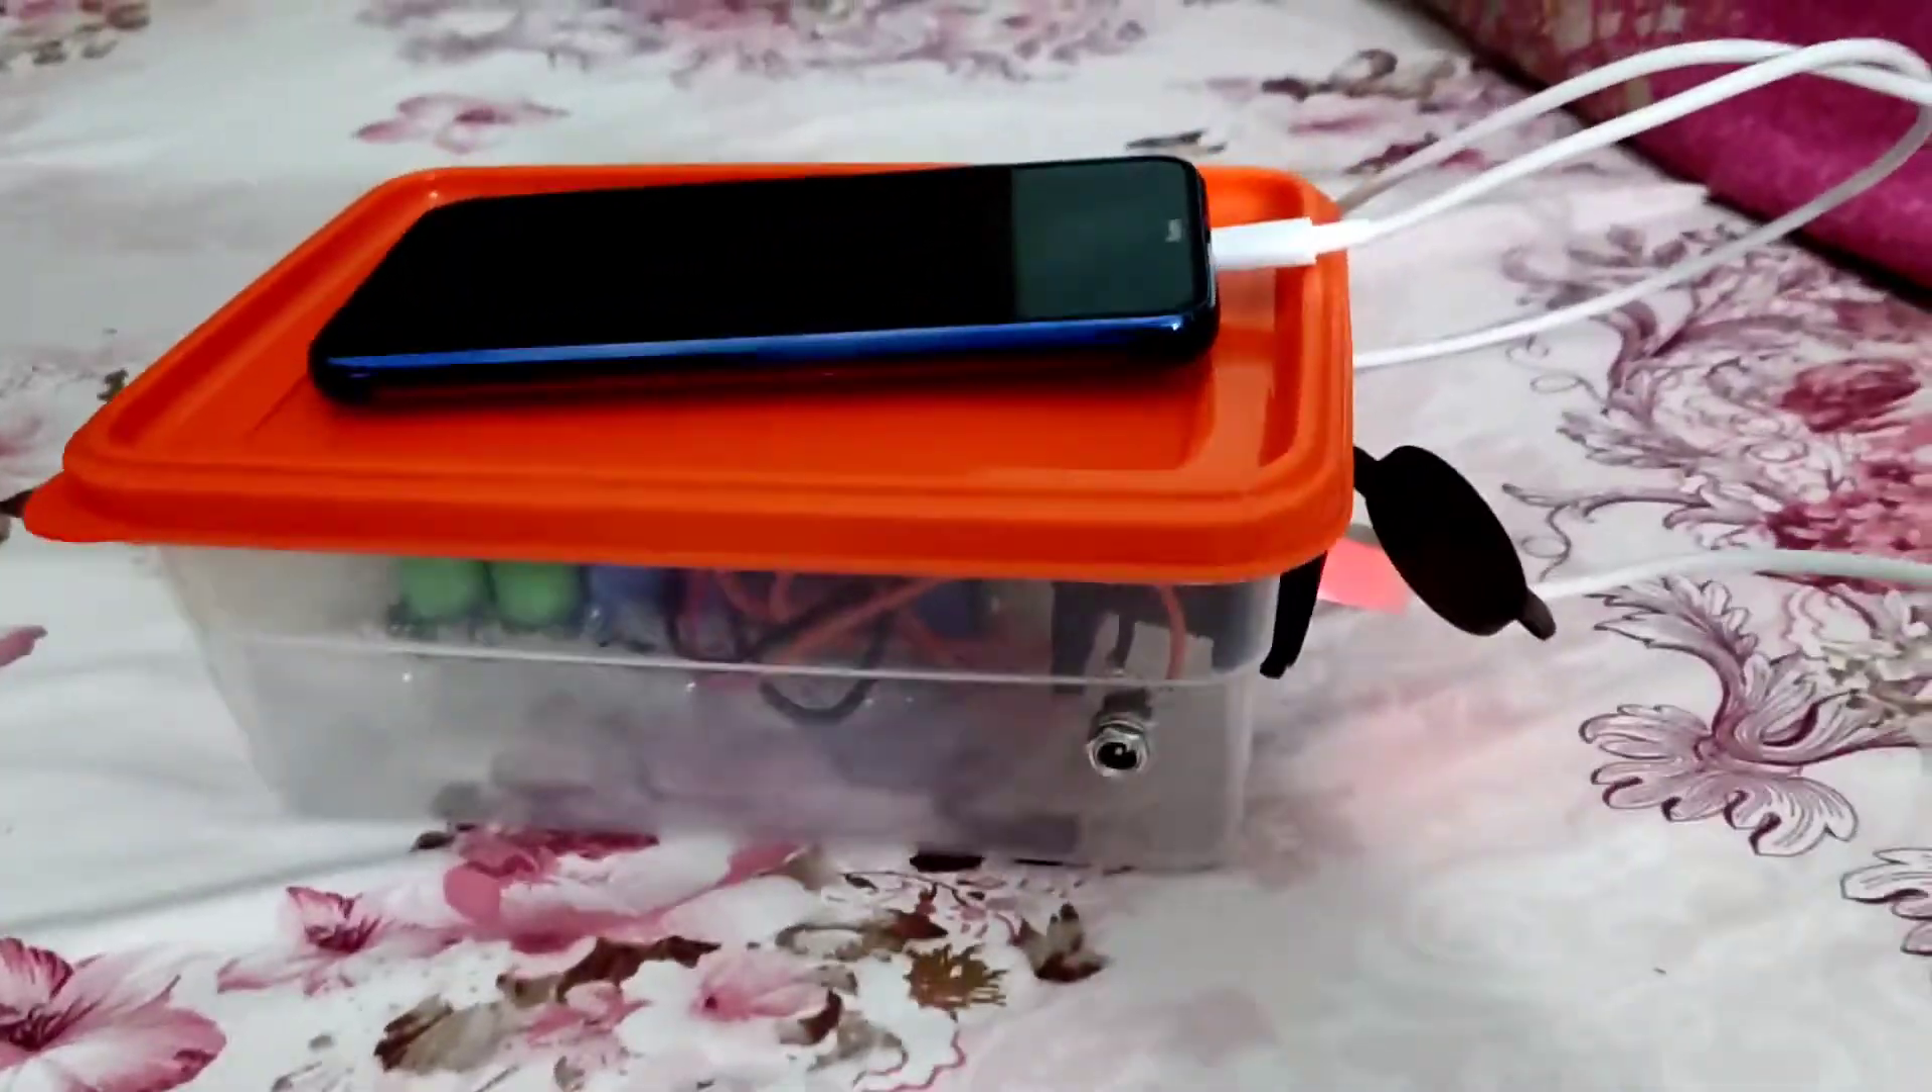Inilah setelah selesai inilah bentuknya setelah dipasang penutup.